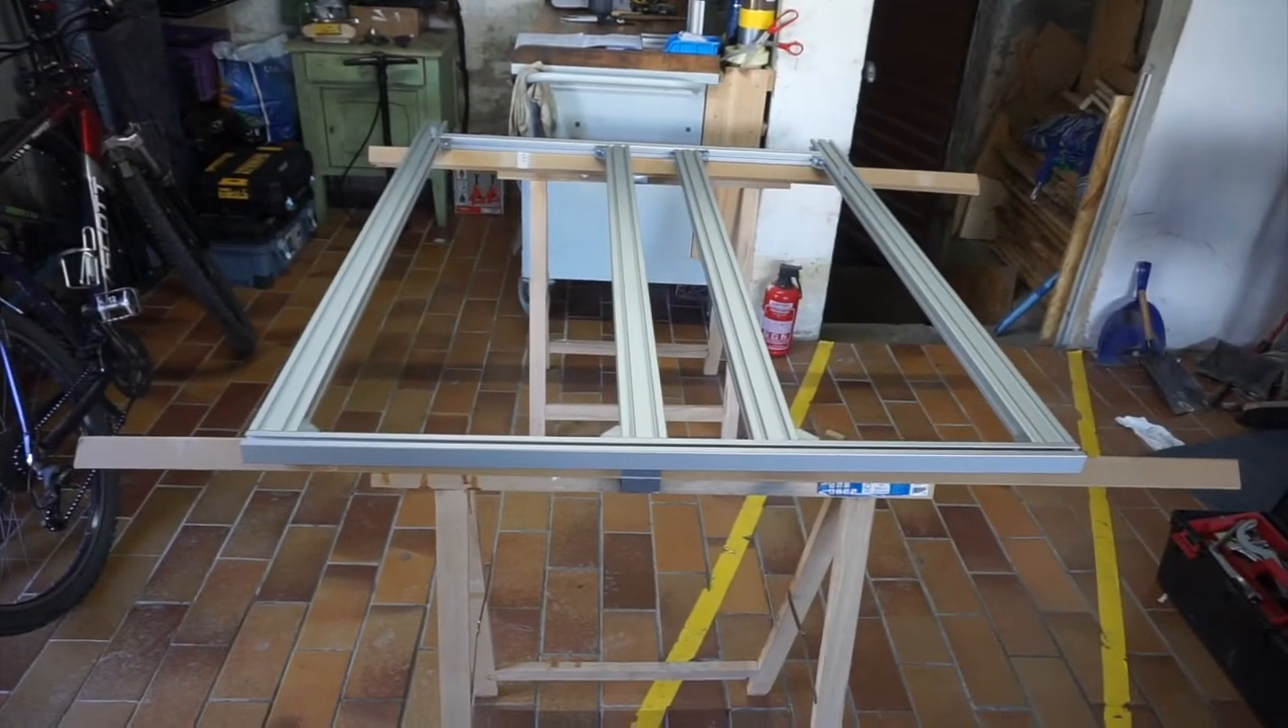Ich habe jetzt das Grundgerüst schon mal zusammengebaut.